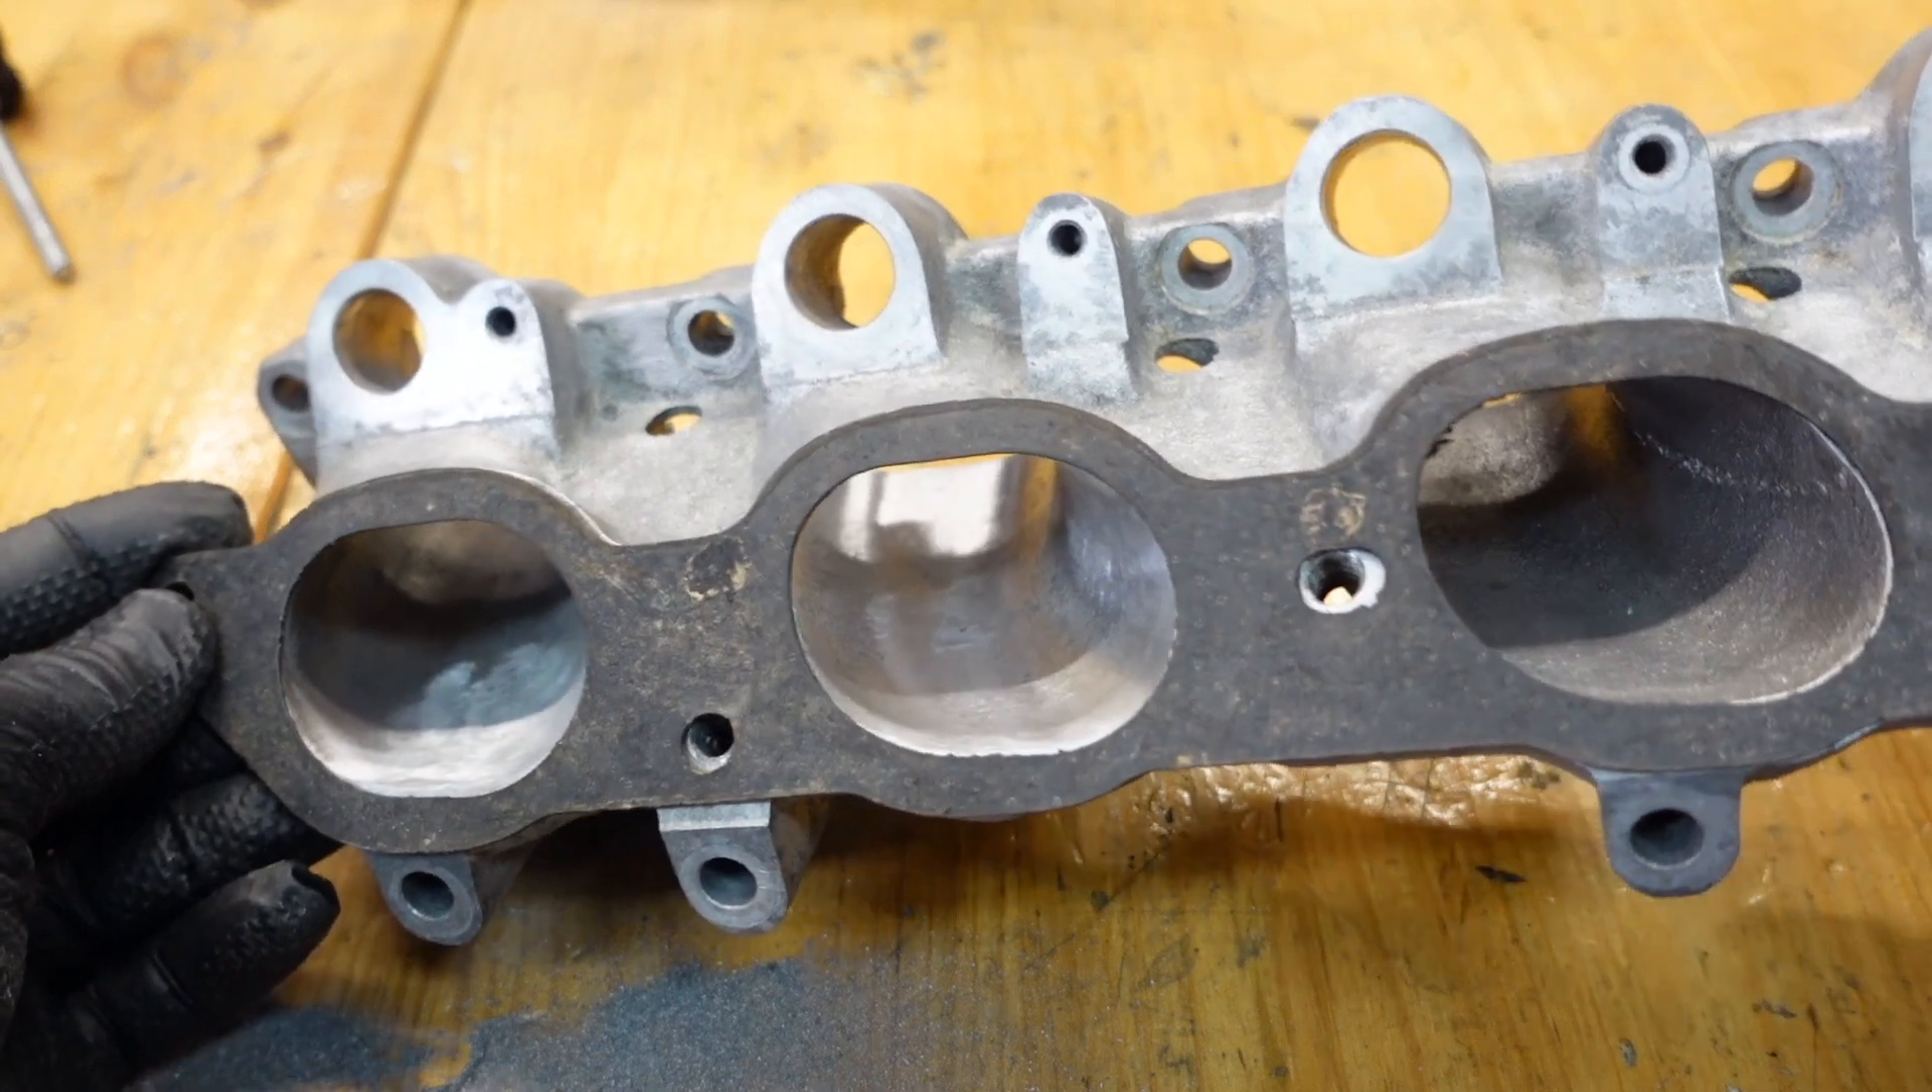Now the bottom half I'm going to show you here this is the standard gasket it's pretty well matched perfectly to the actual inlet manifold itself but it does have quite big casting marks running down both sides of it.